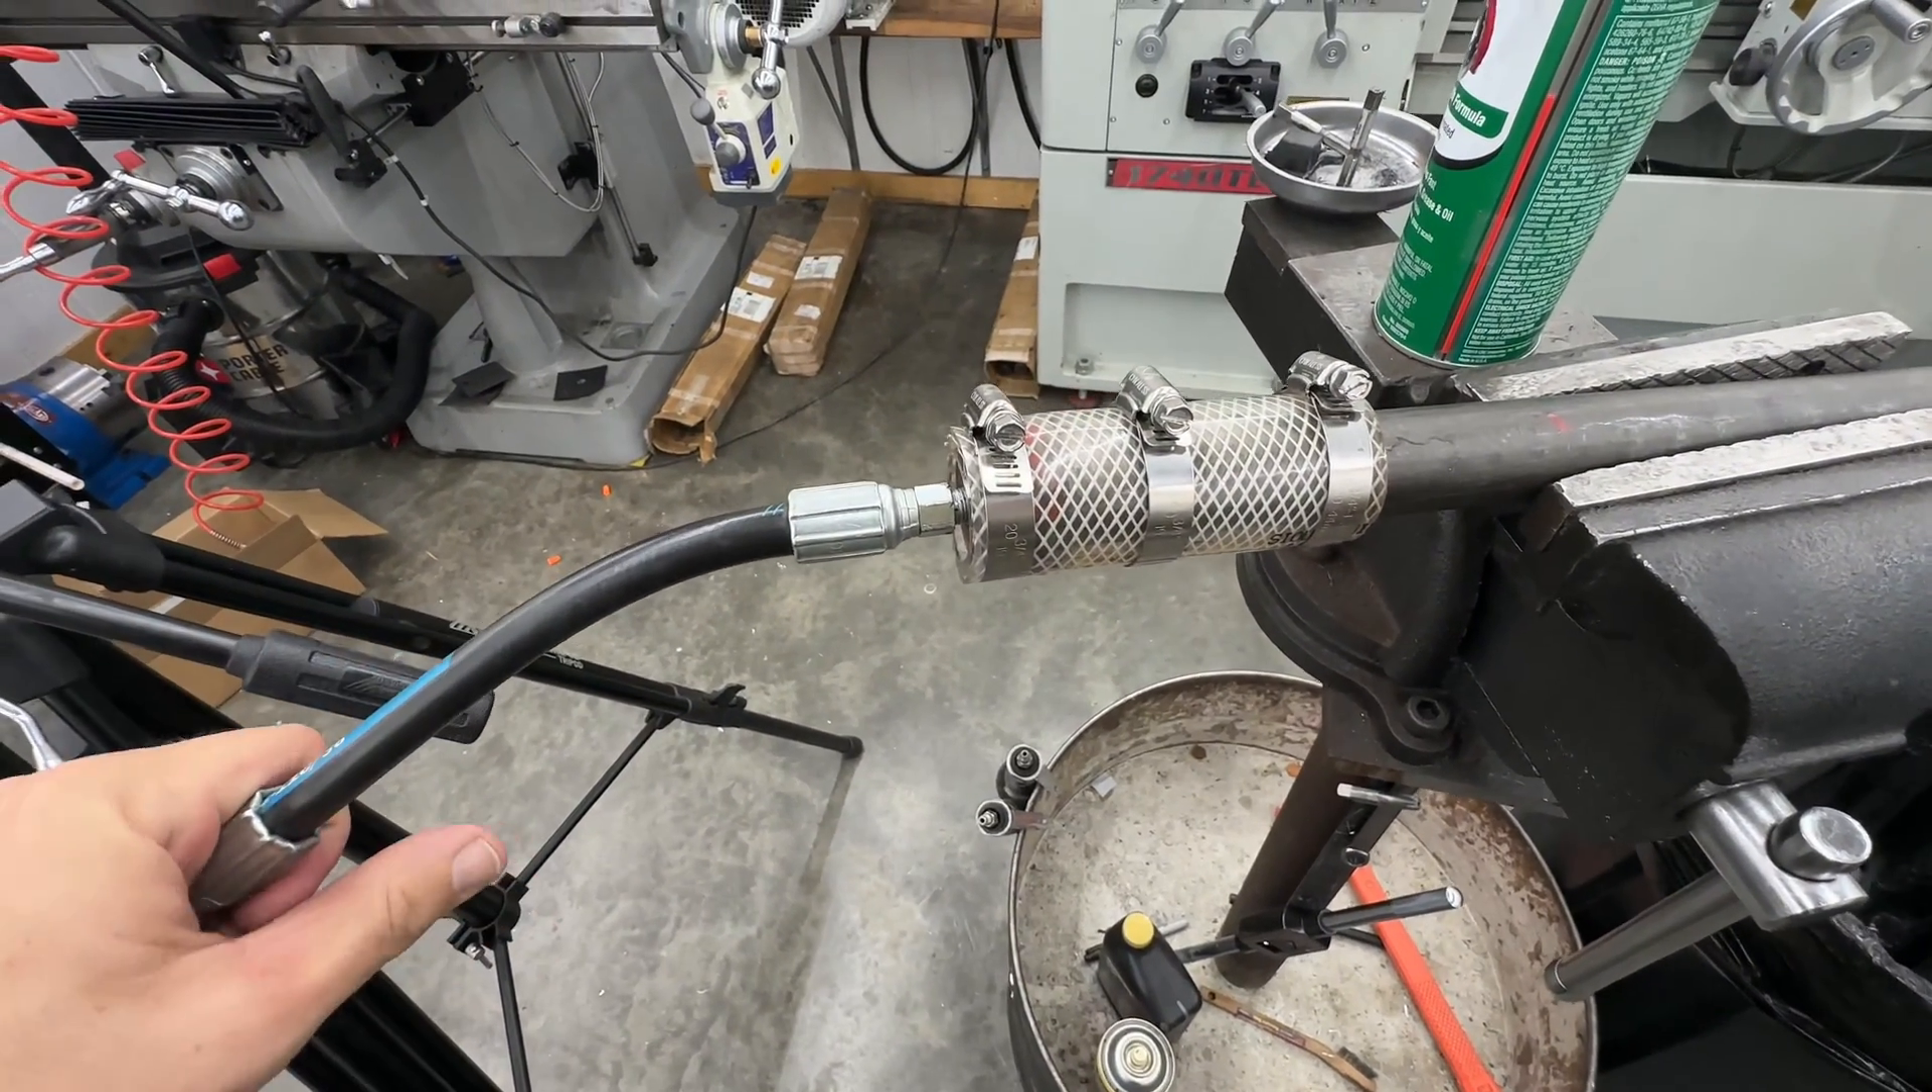I cut off a piece of barrel, drilled and tapped it and then used two hose clamps to fix it to the barrel blank.